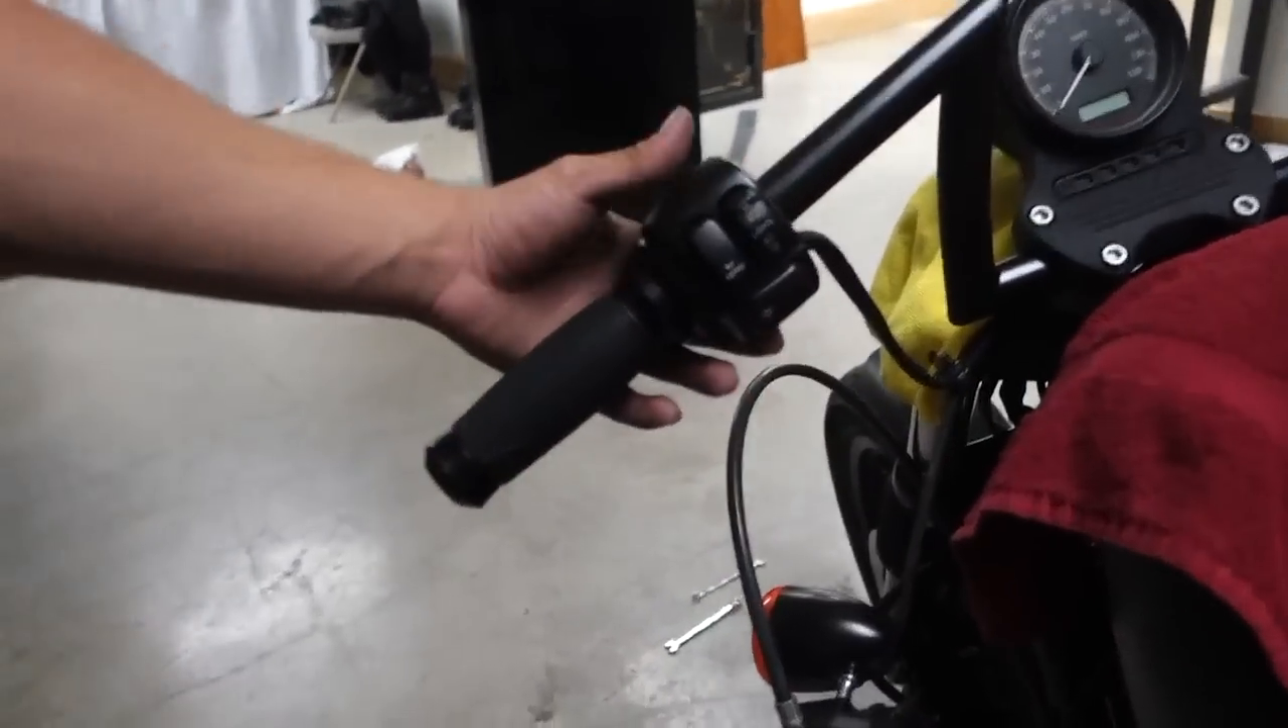Okay guys so I just put on my handle my my handlebar right here my grip and now I'm starting to put on your cable.